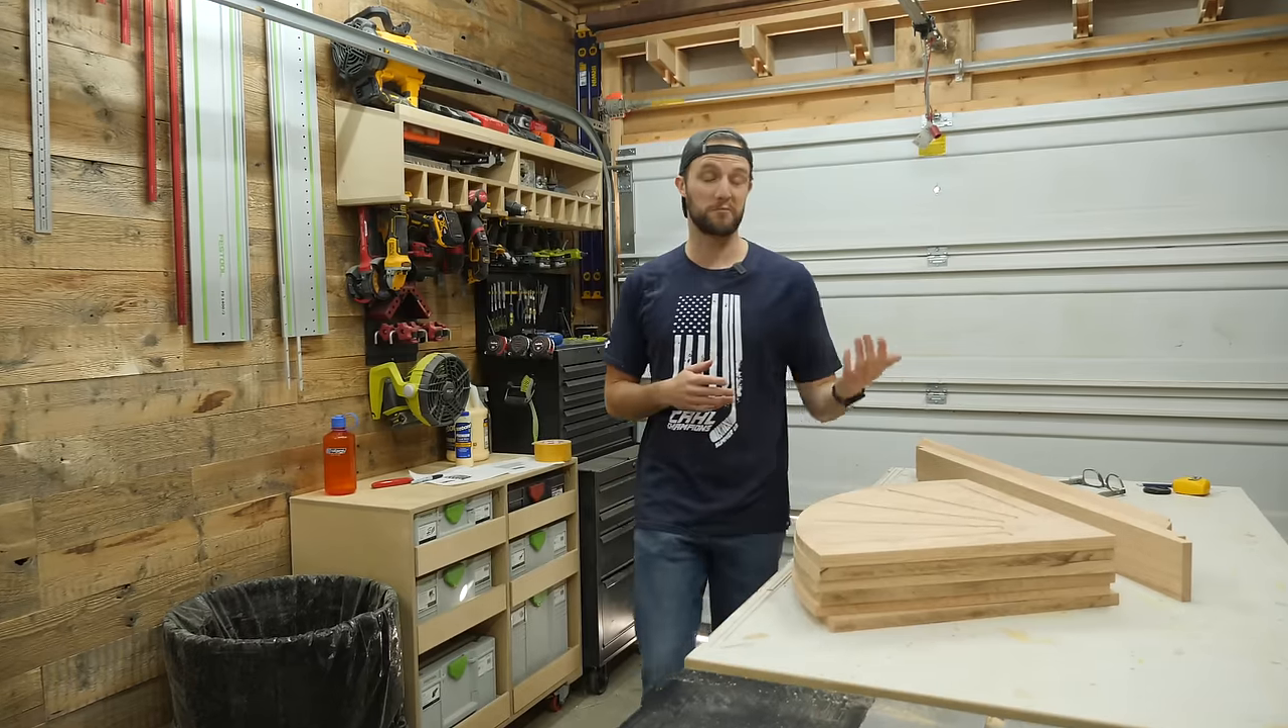So I need to attach all these side pieces to all of these shelves.